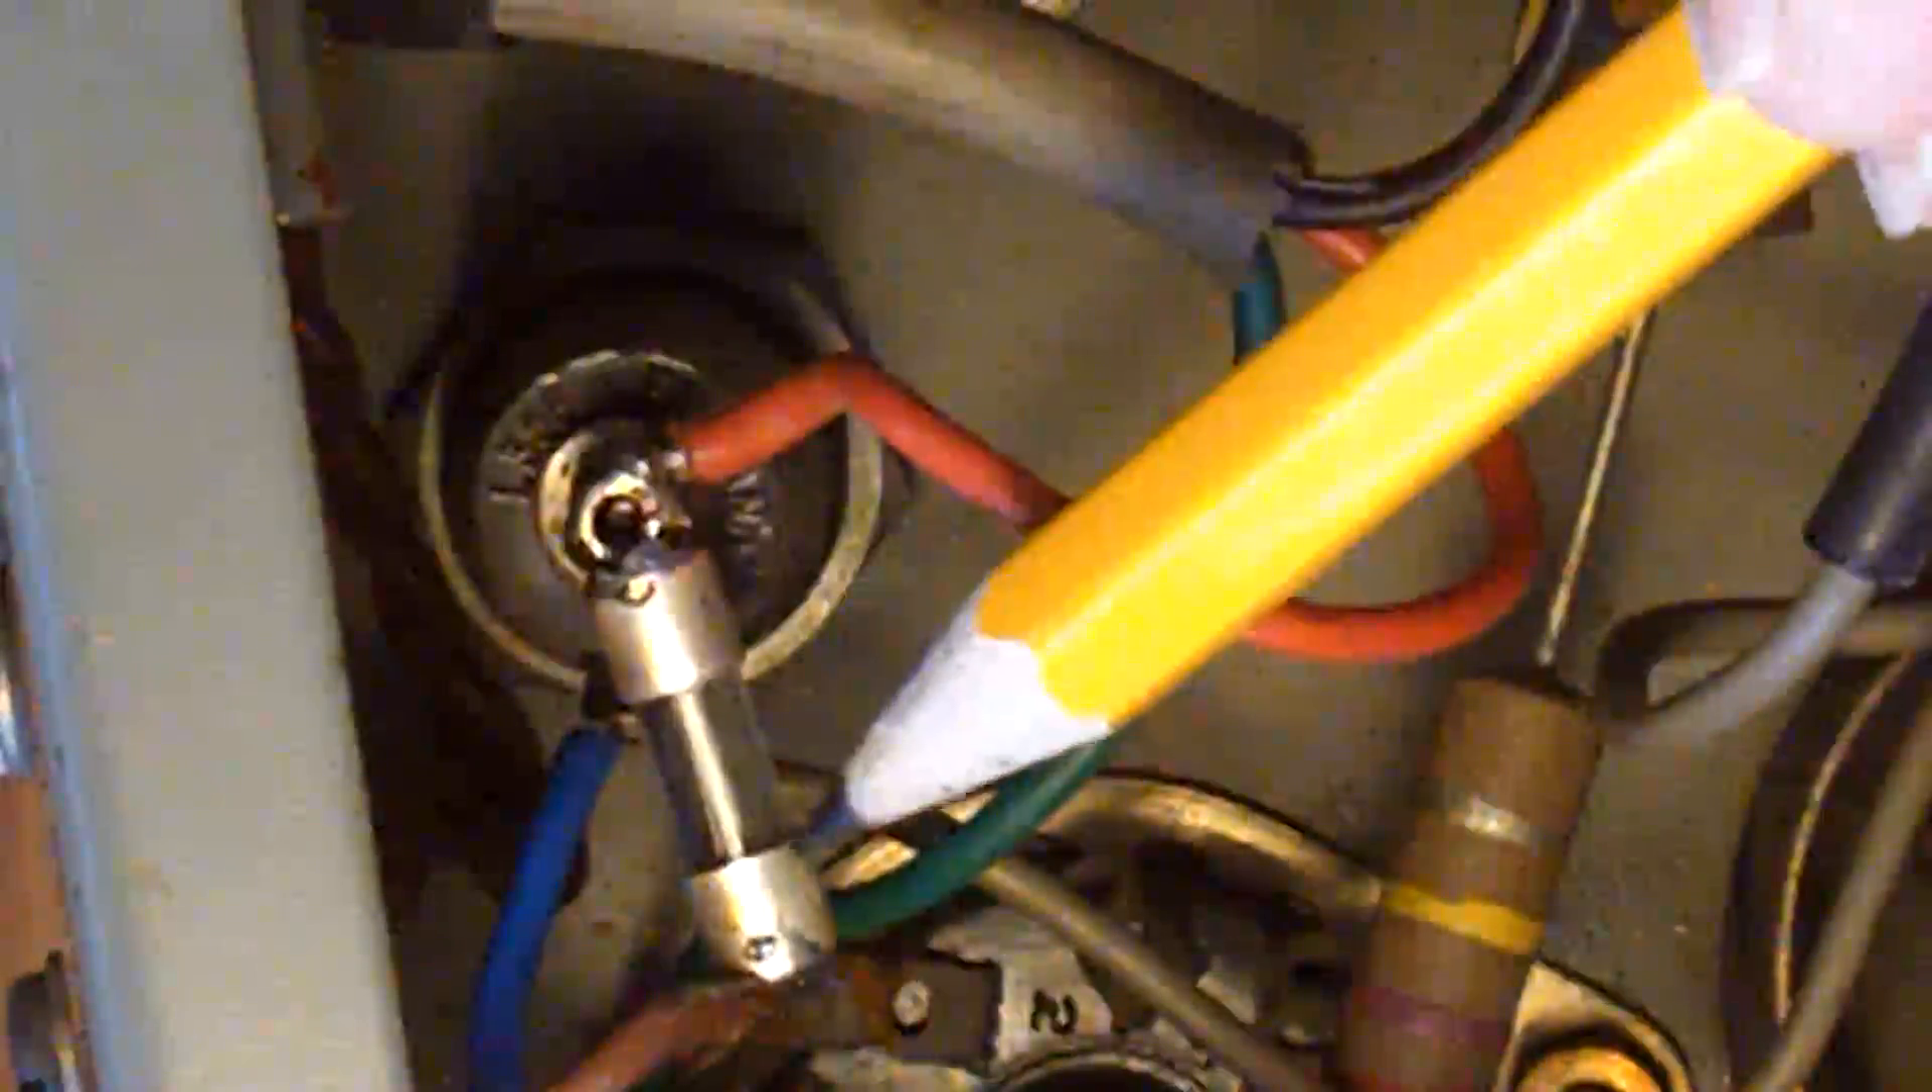So what I've done is I've actually soldered a little fuse onto the stud there, and then I've got a wire coming off the other end of the fuse.